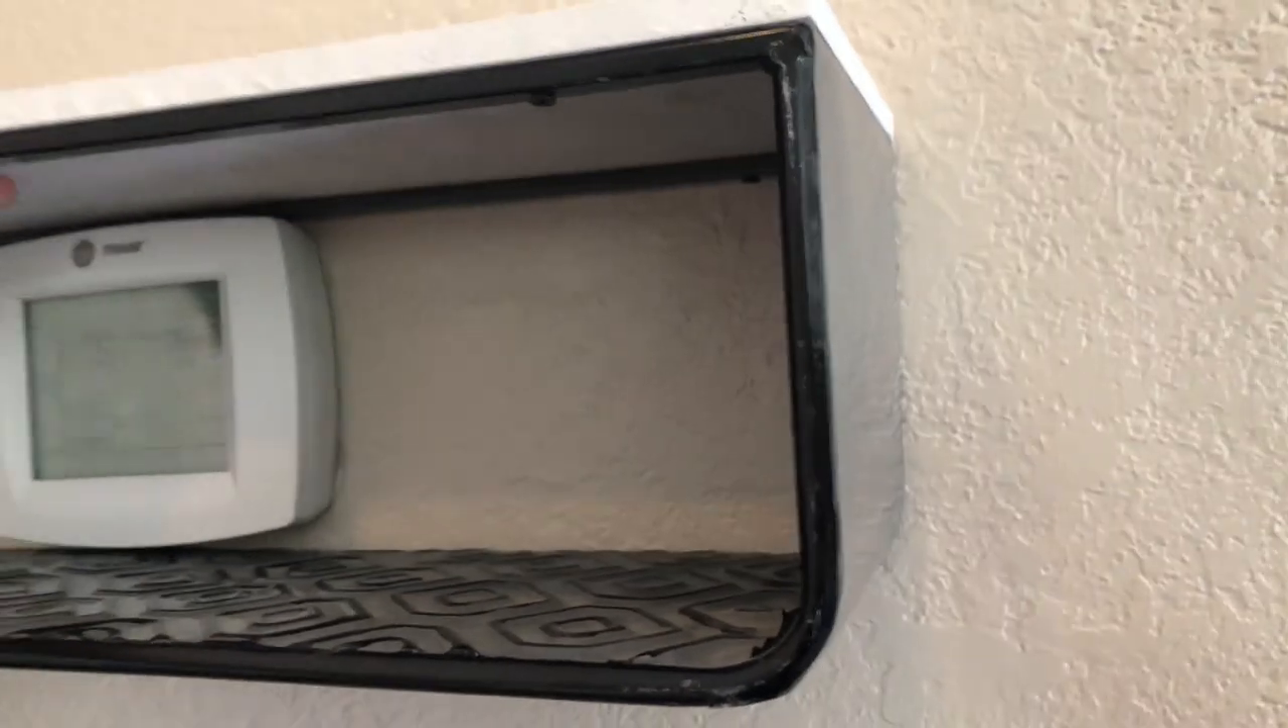Okay so i found this little shelf that fit perfectly around my thermostat and i secretly think it's hiding it but you can definitely see it.